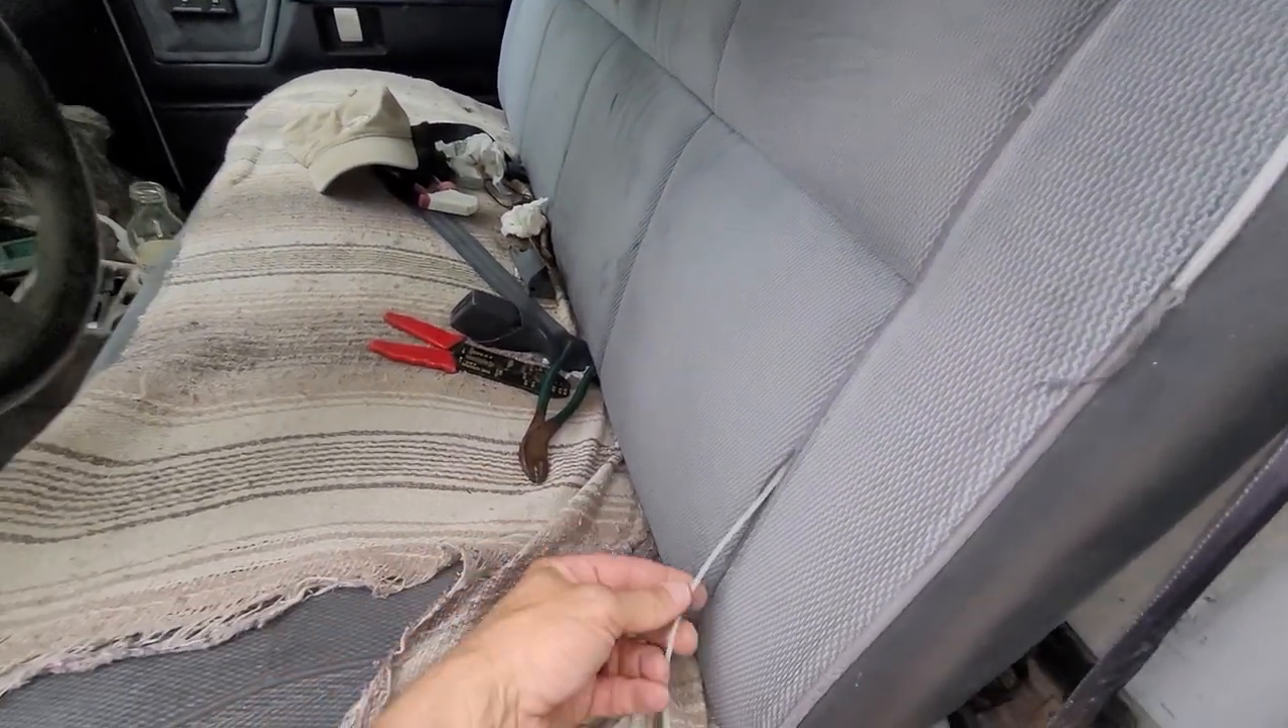The upholstery looks good except this little tube right here is popped out.